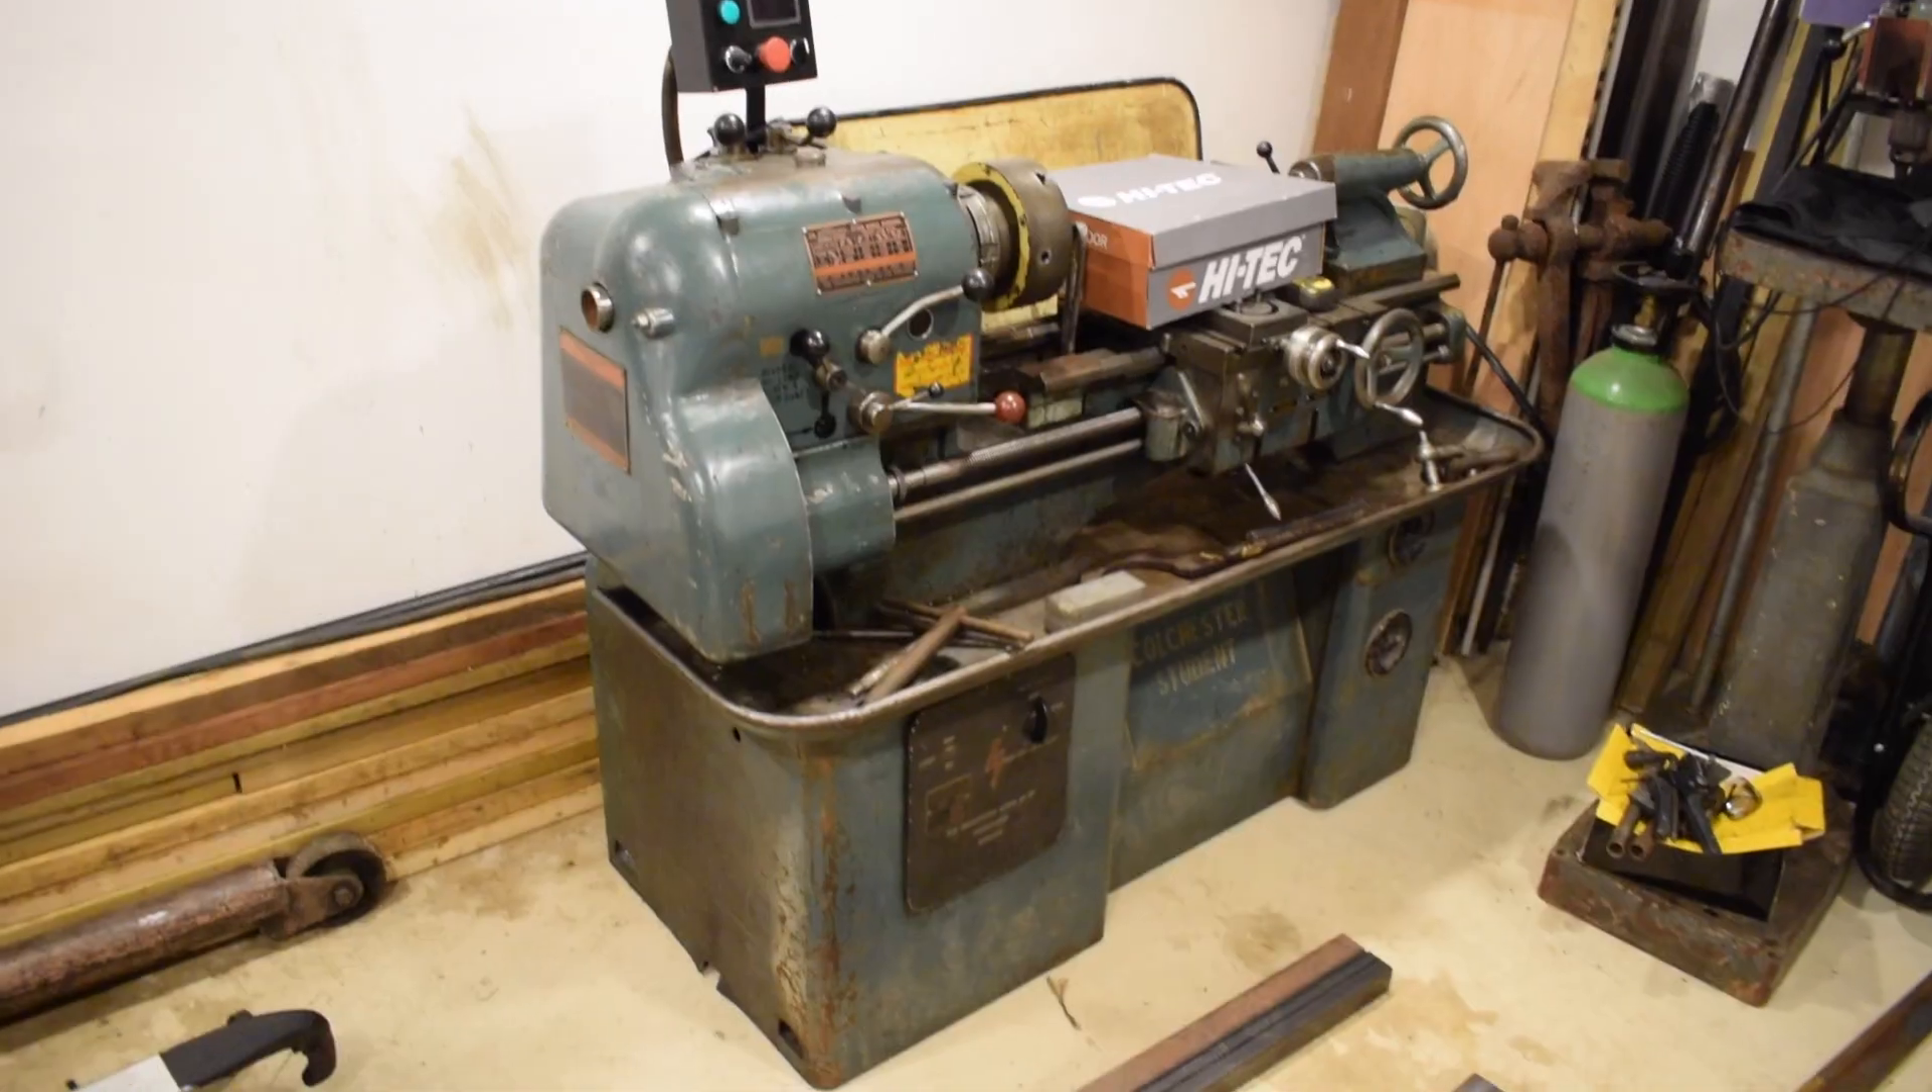So that's the lathe all back together now.